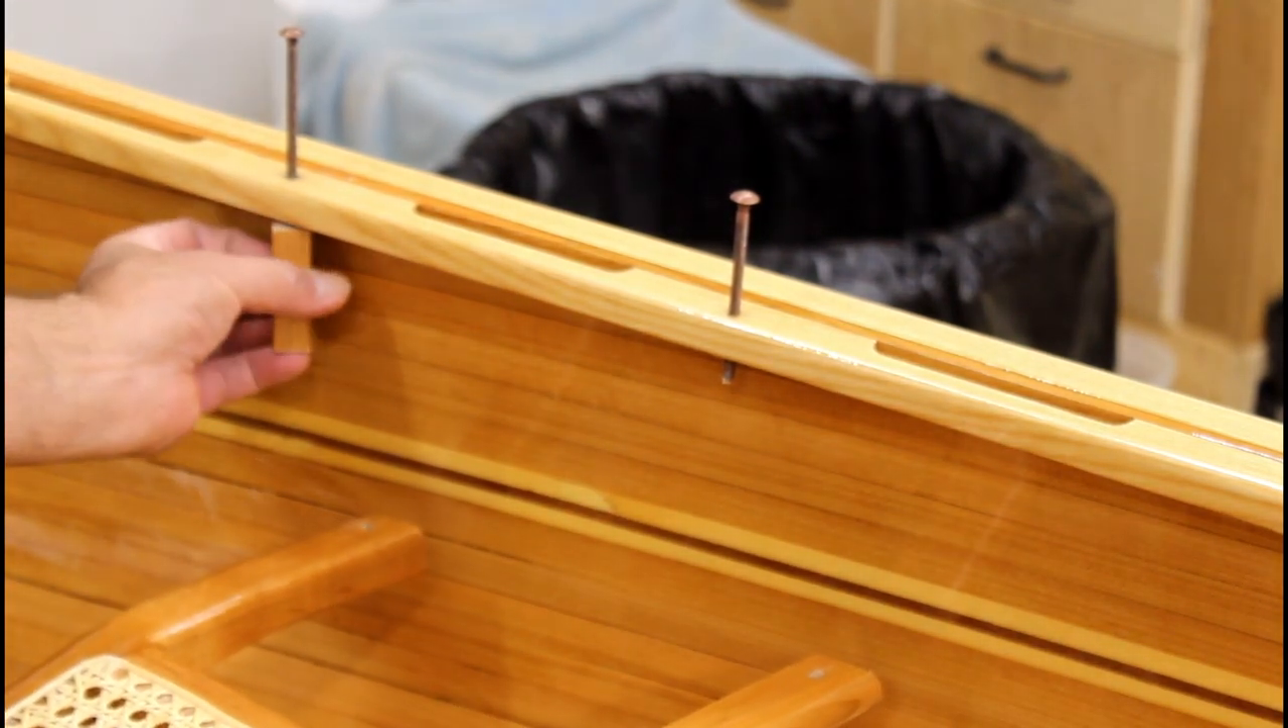And just put the bolts in, but I haven't pushed them all the way down.